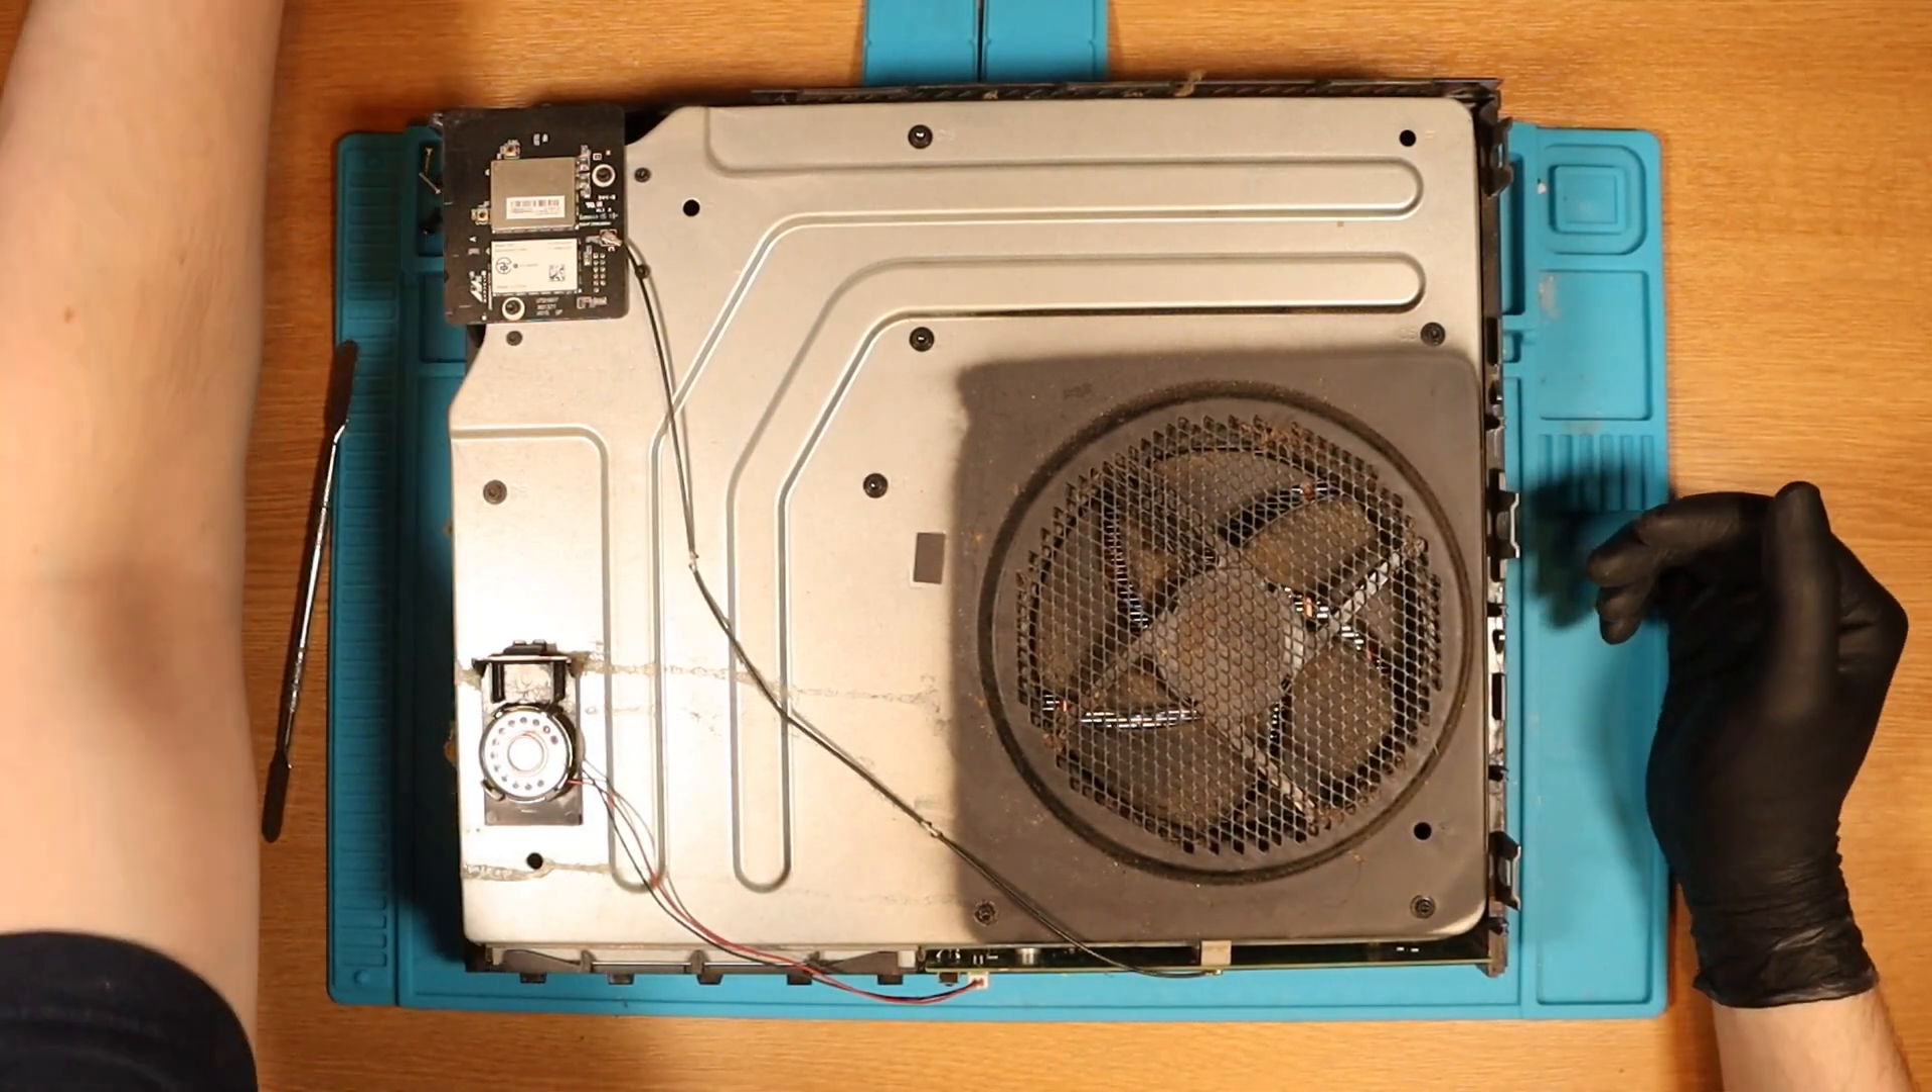I've only just taken the top case off and the unit itself seems fine.